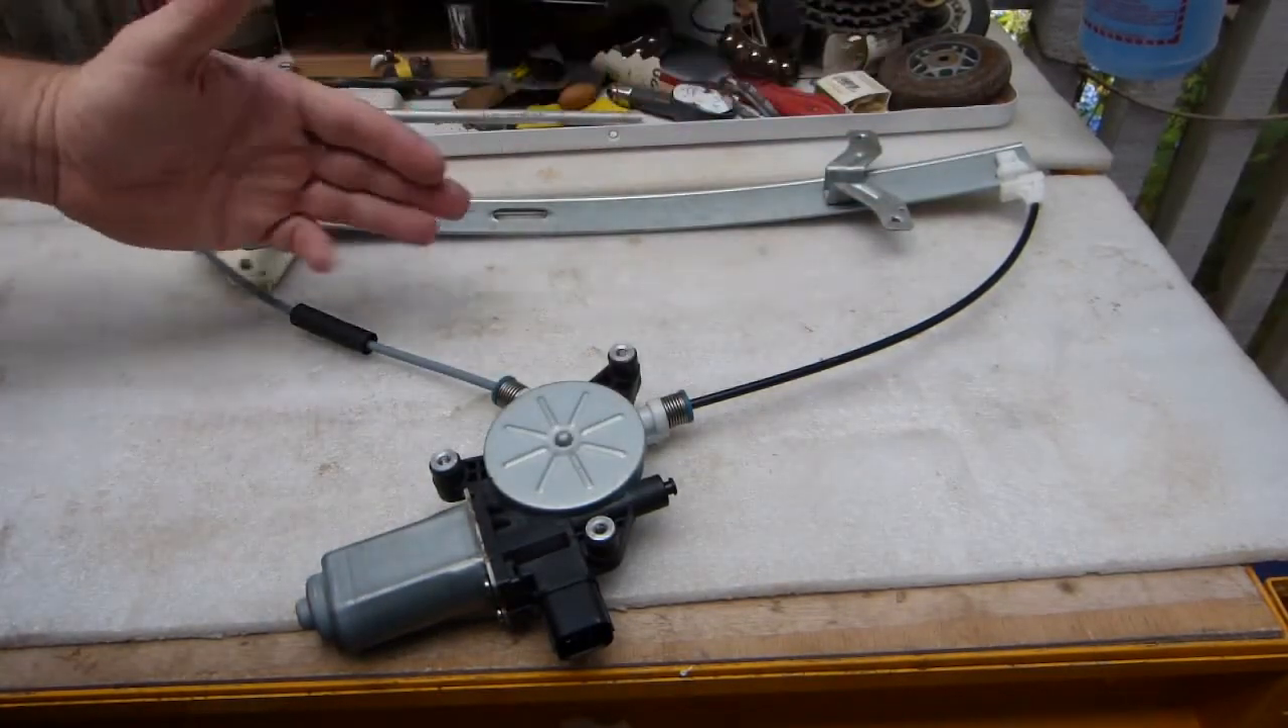Over here on the bench I have a power window motor and mechanism removed from the vehicle.